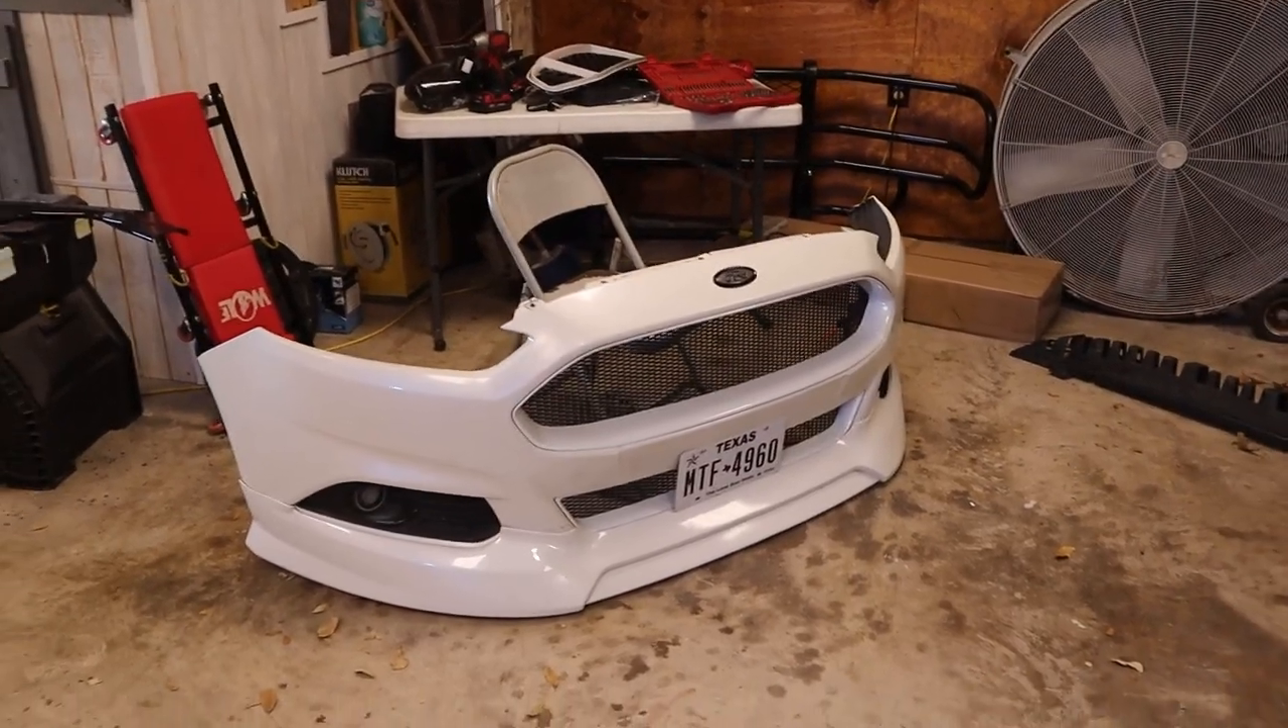Just like that we are done installing the grill.